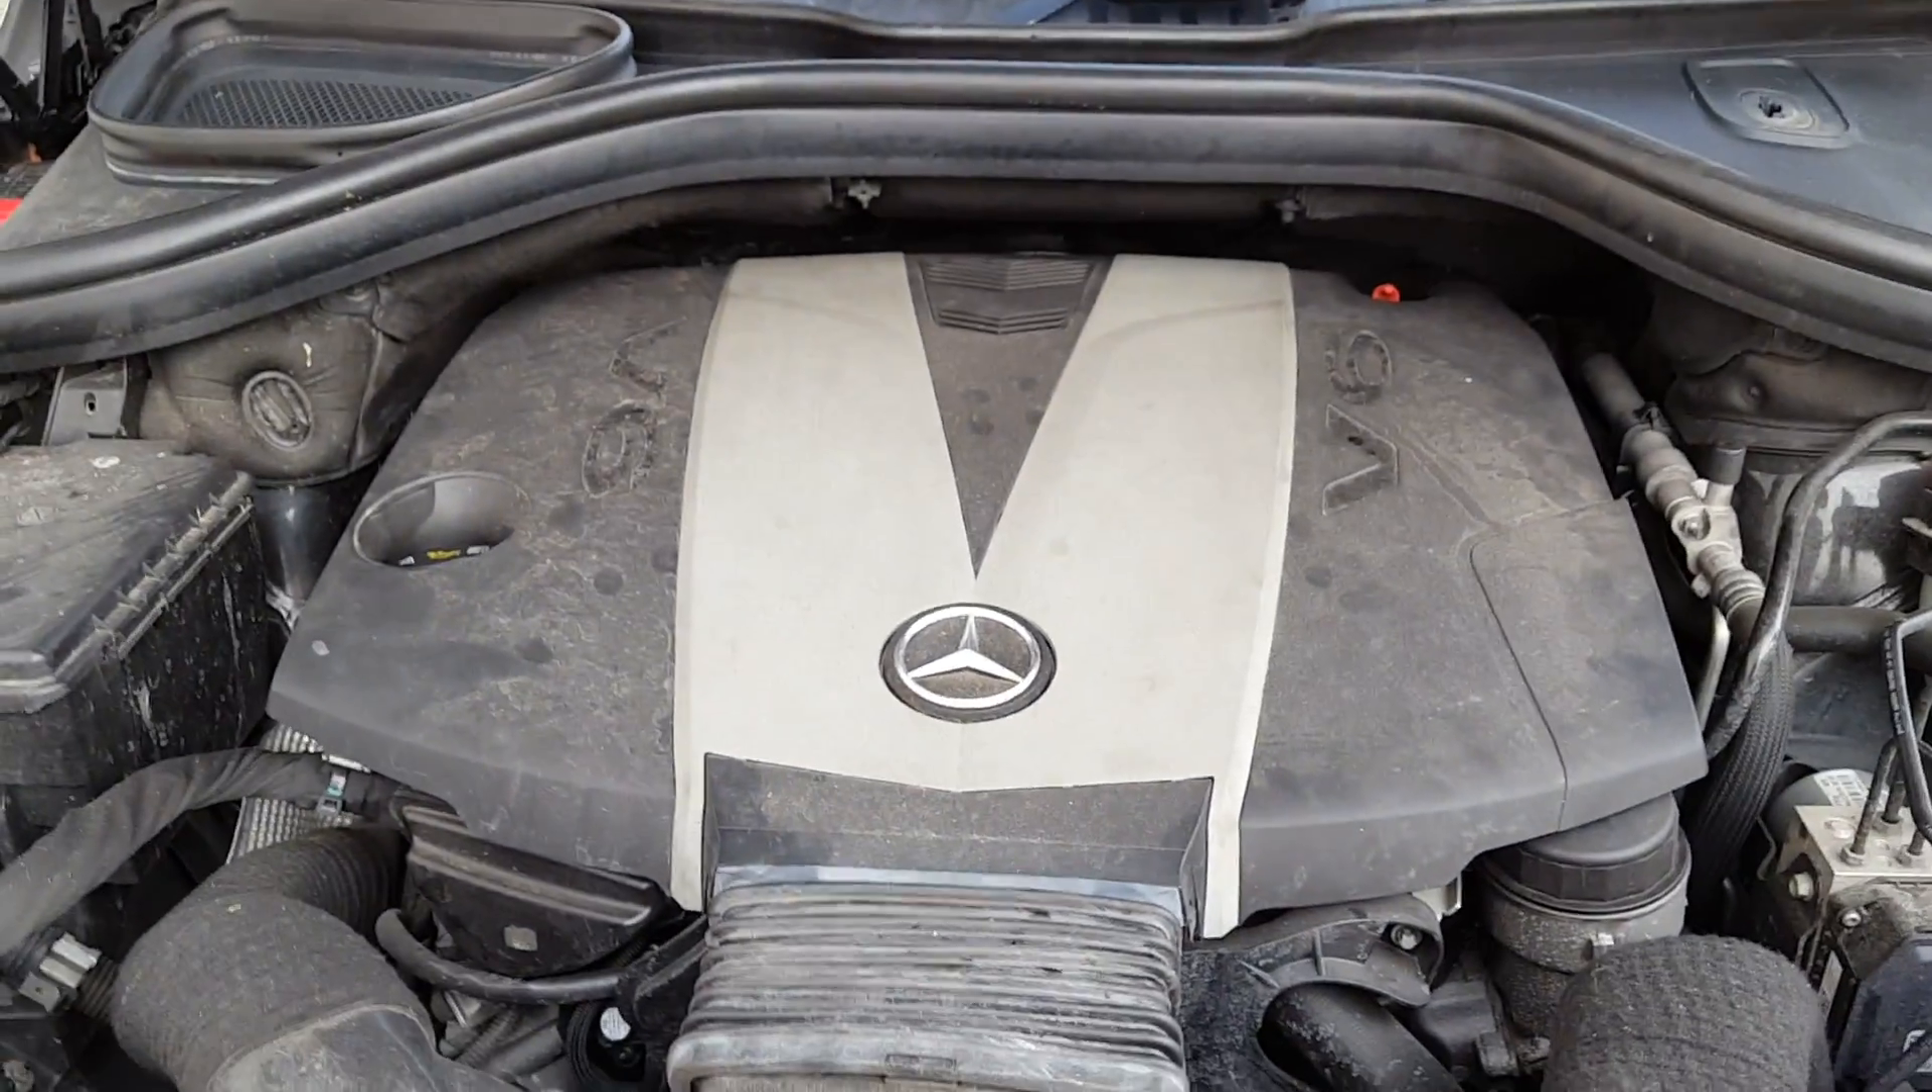Nun kommt die Verblendung wieder drauf. Die Motorabdeckung. Festgedrückt.